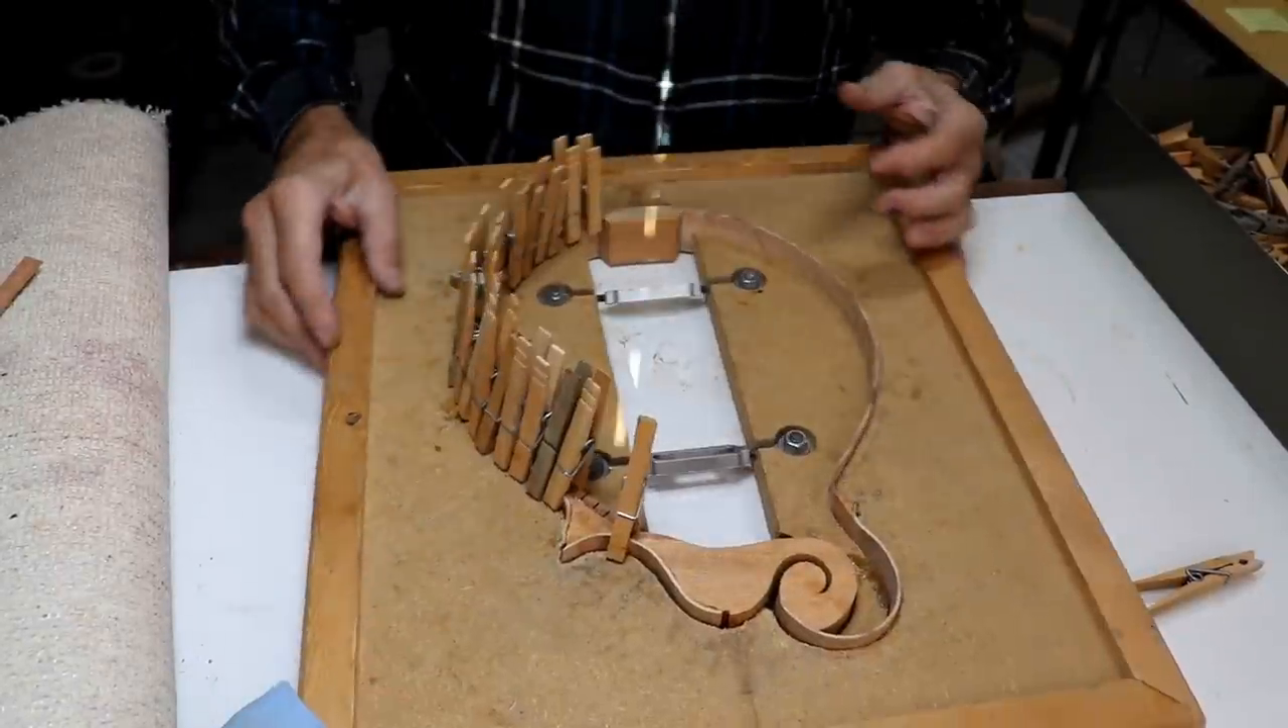Well, there's one side all clamped up, as you can see.